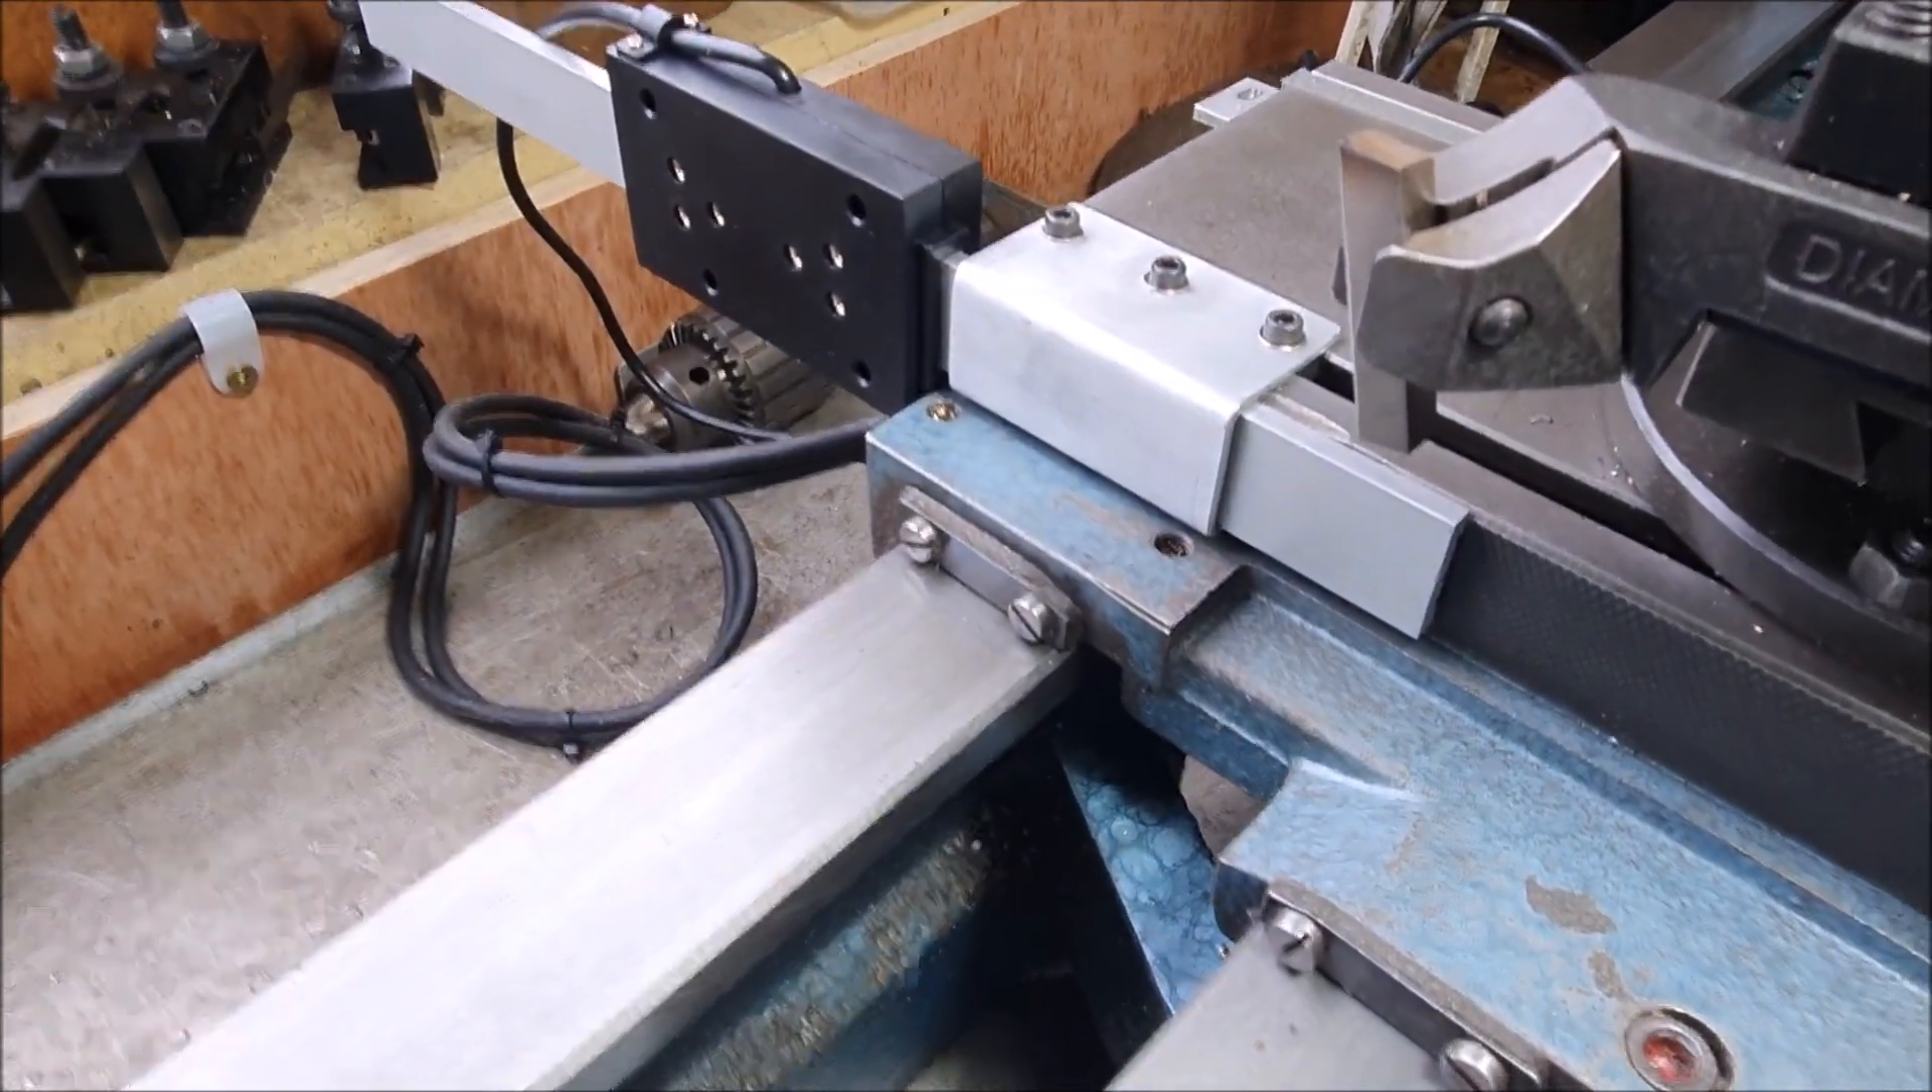This is the little bracket in place.